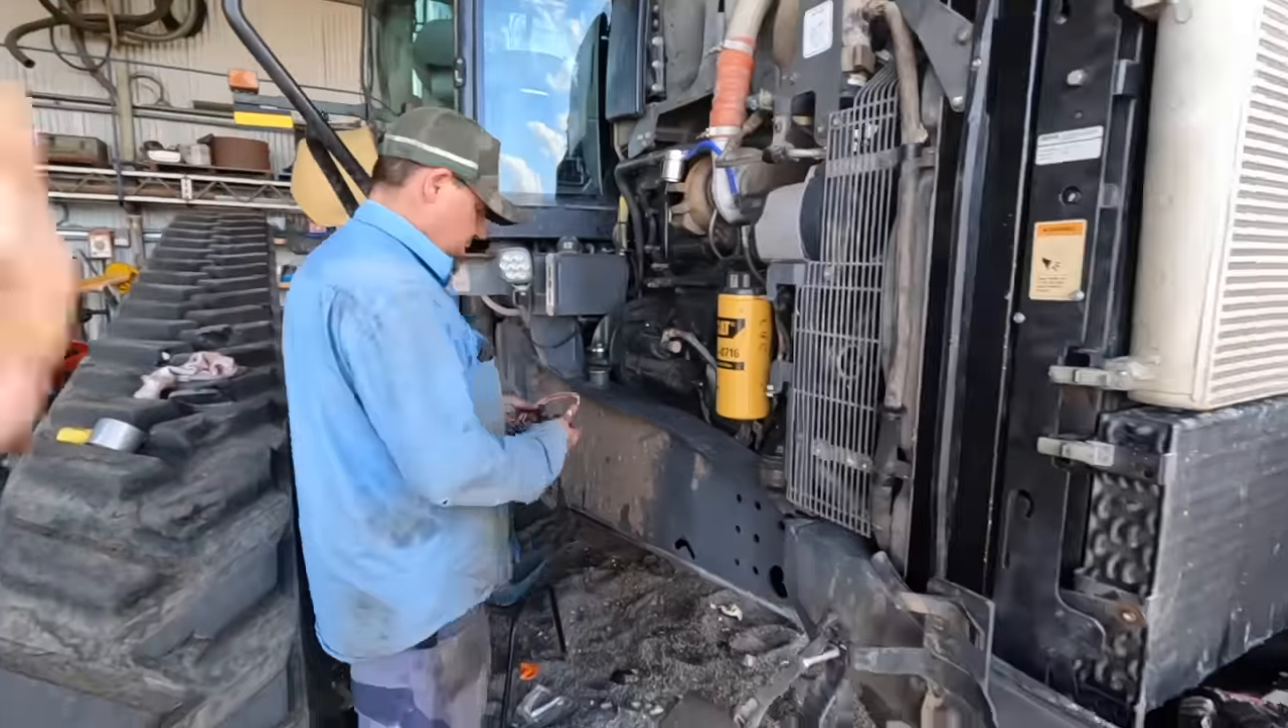No bonnet yet that's that's usually the last thing.